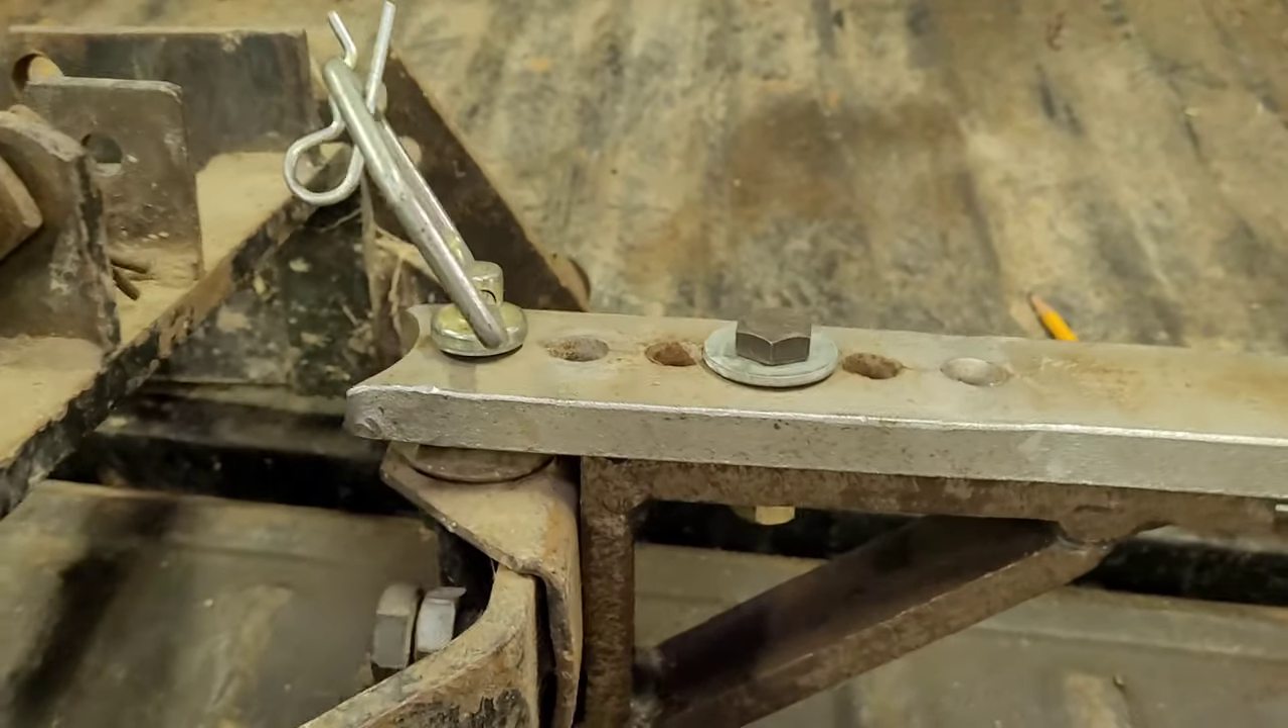I put a half inch bolt in here. It's looking pretty good.